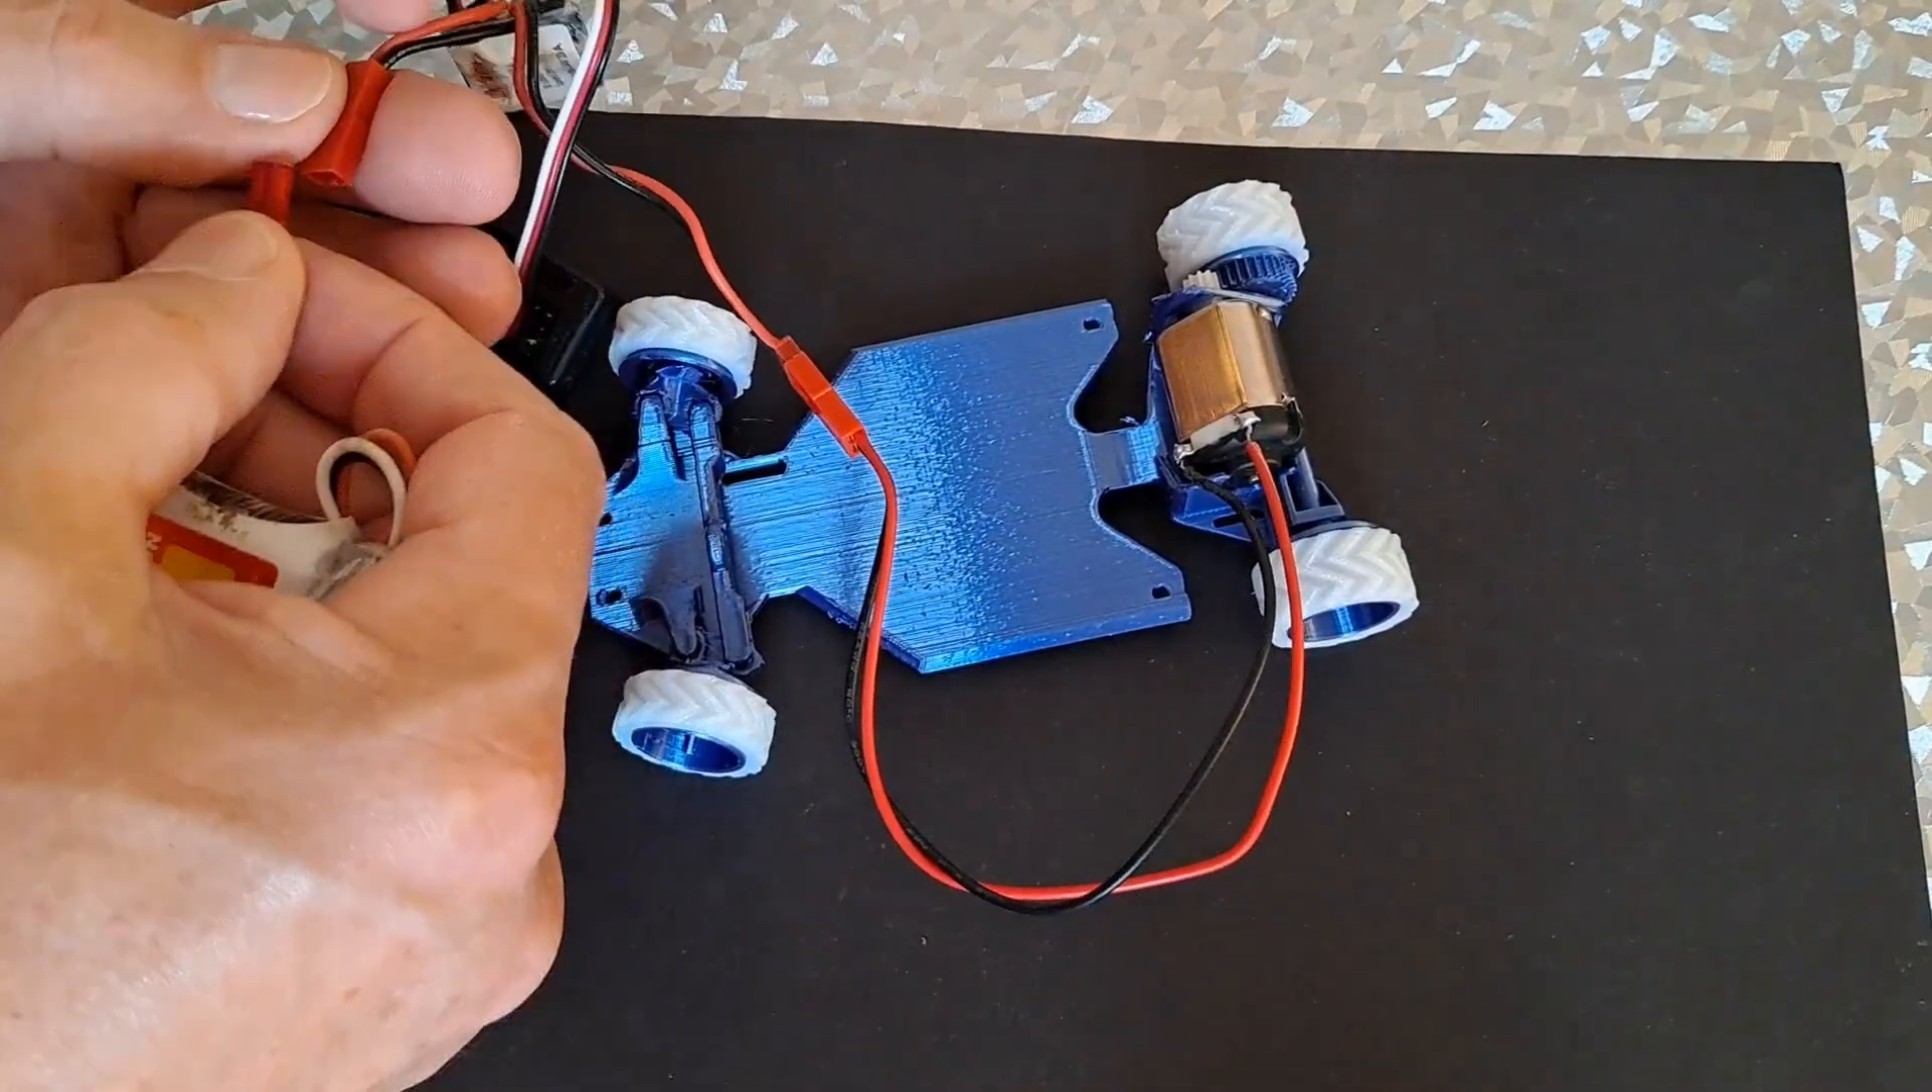Oh, I suppose I could pinch an ESC out of another car. Still, tires fit. Alright, so we've got the tires on.